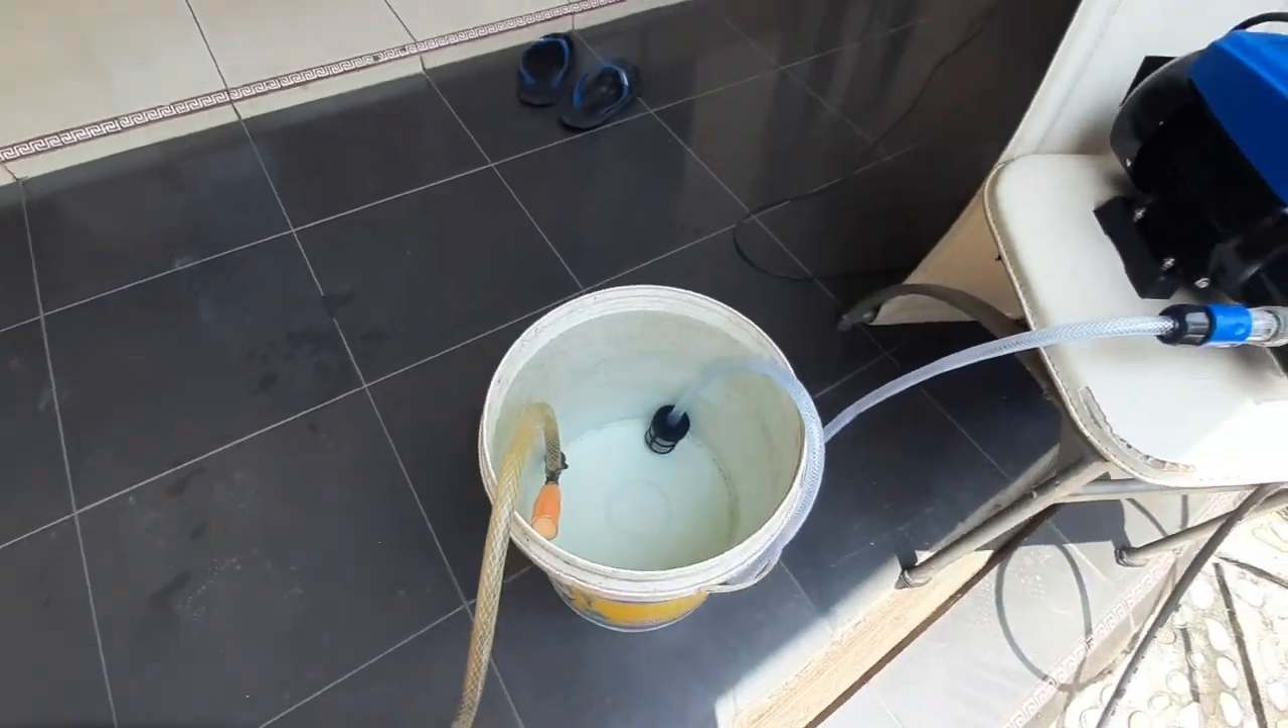Jadi sudah saya rakit ya disini sudah dirakit yaitu input airnya.